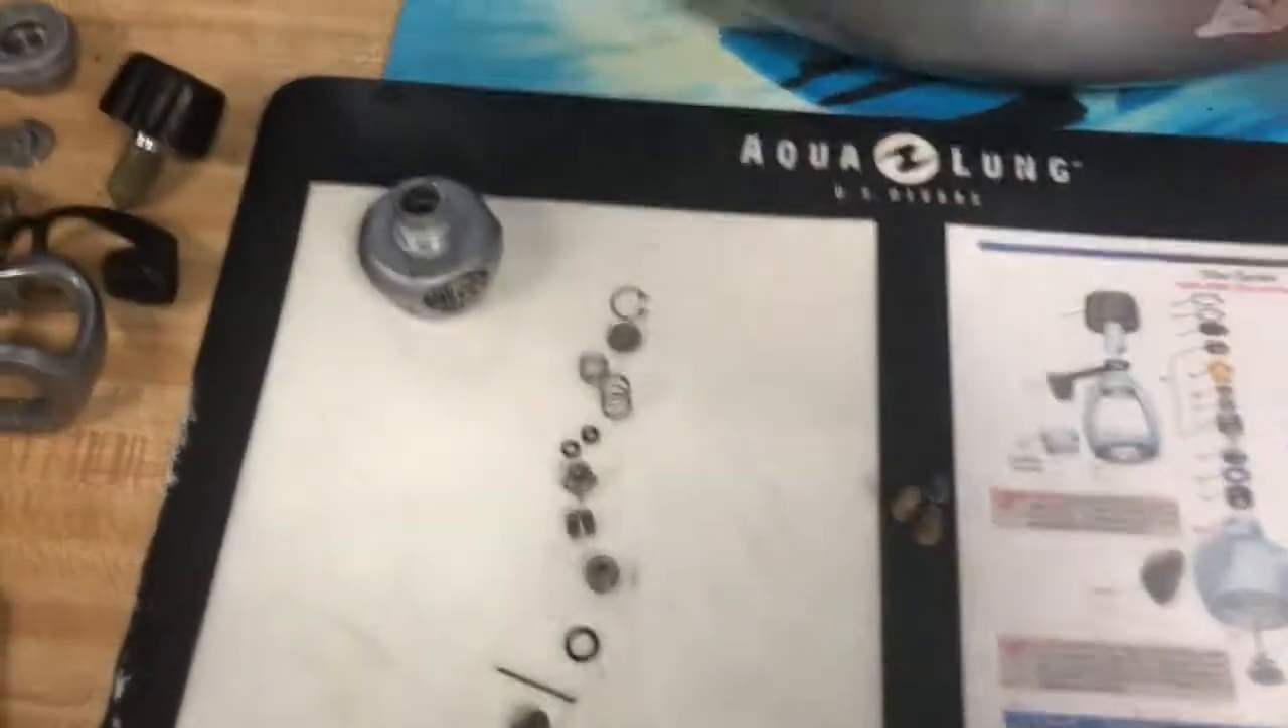Okay guys you can see that we've gotten the first stage all the way apart now.